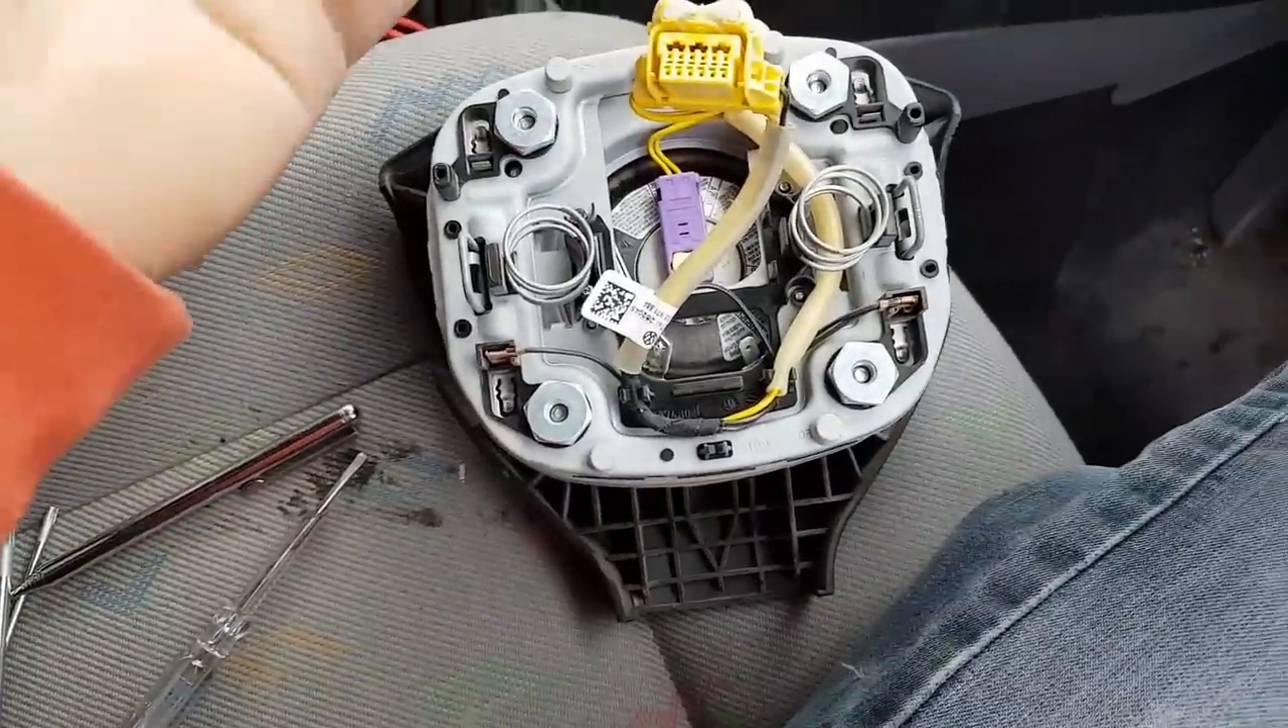Okay and the airbag is out.